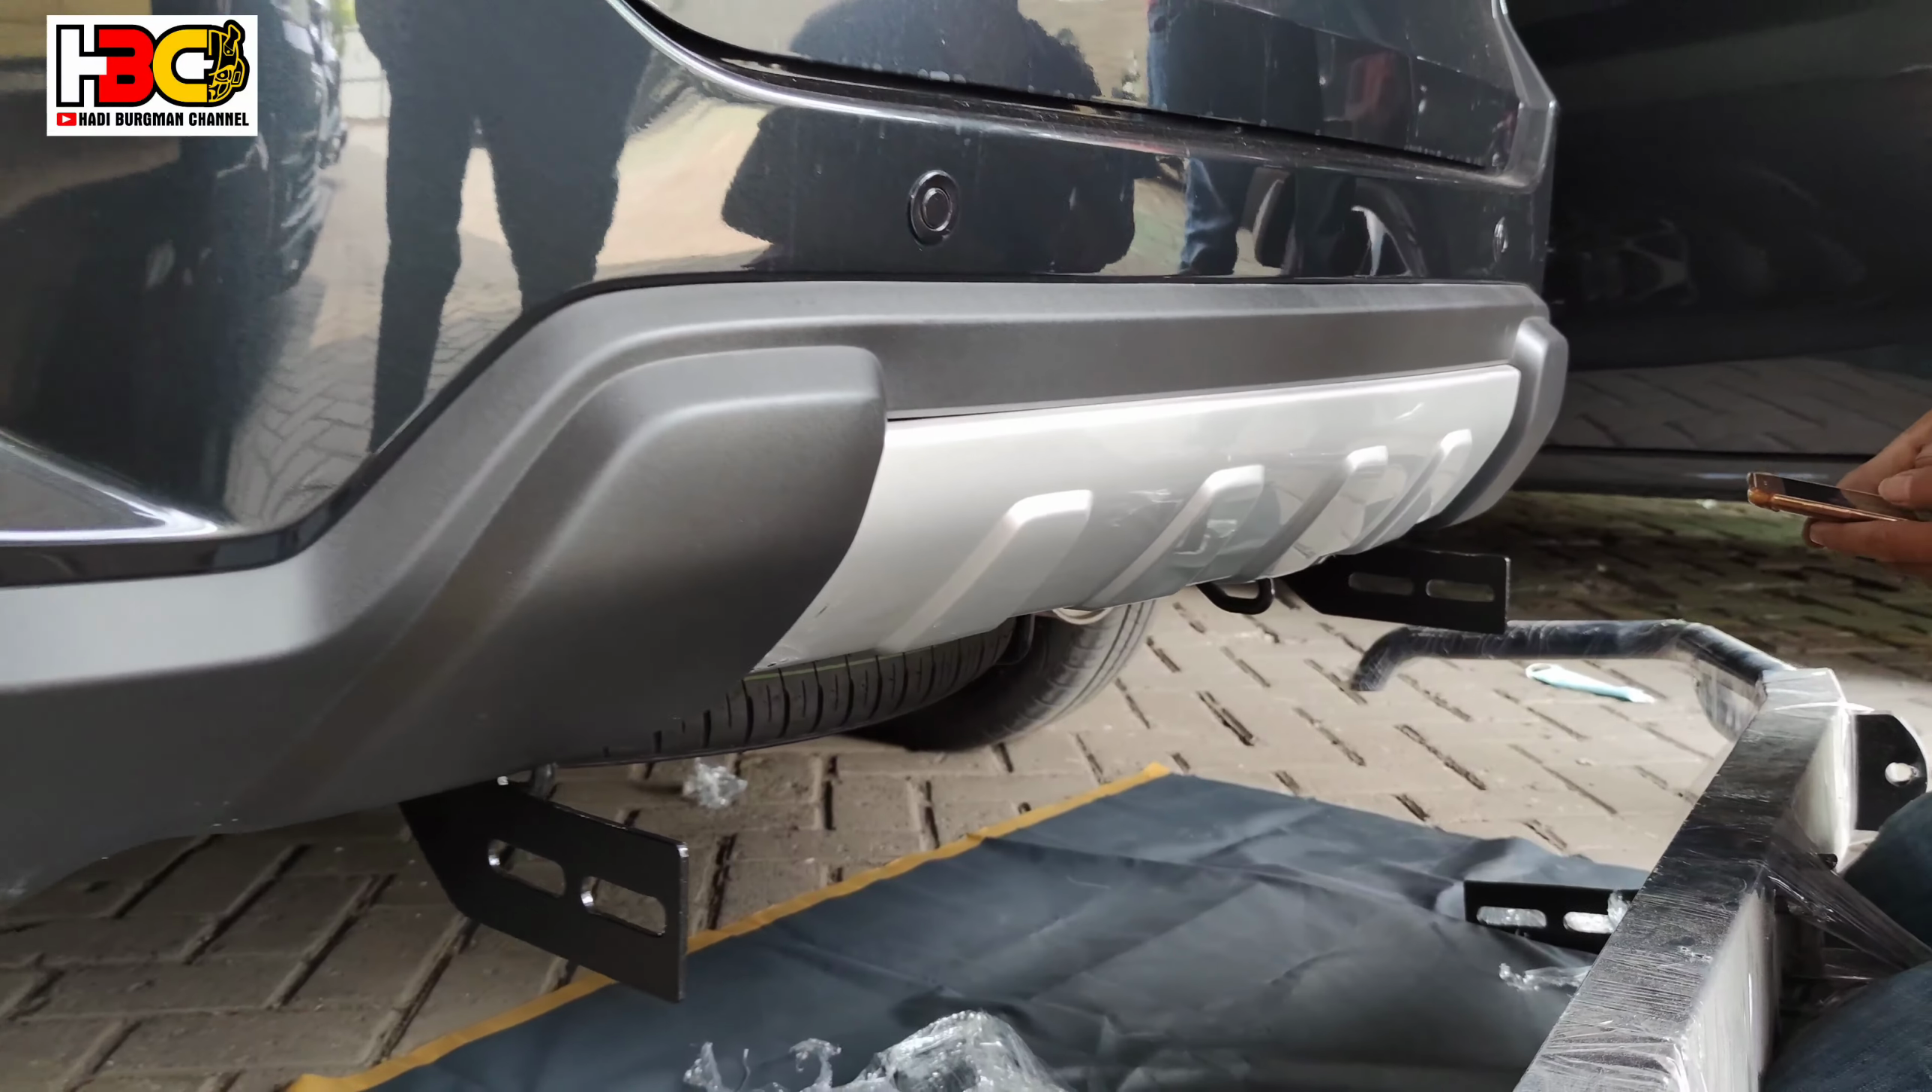Ini bracketnya sudah terpasang semua Untuk kanan dan kirinya Sudah terpasang semua.